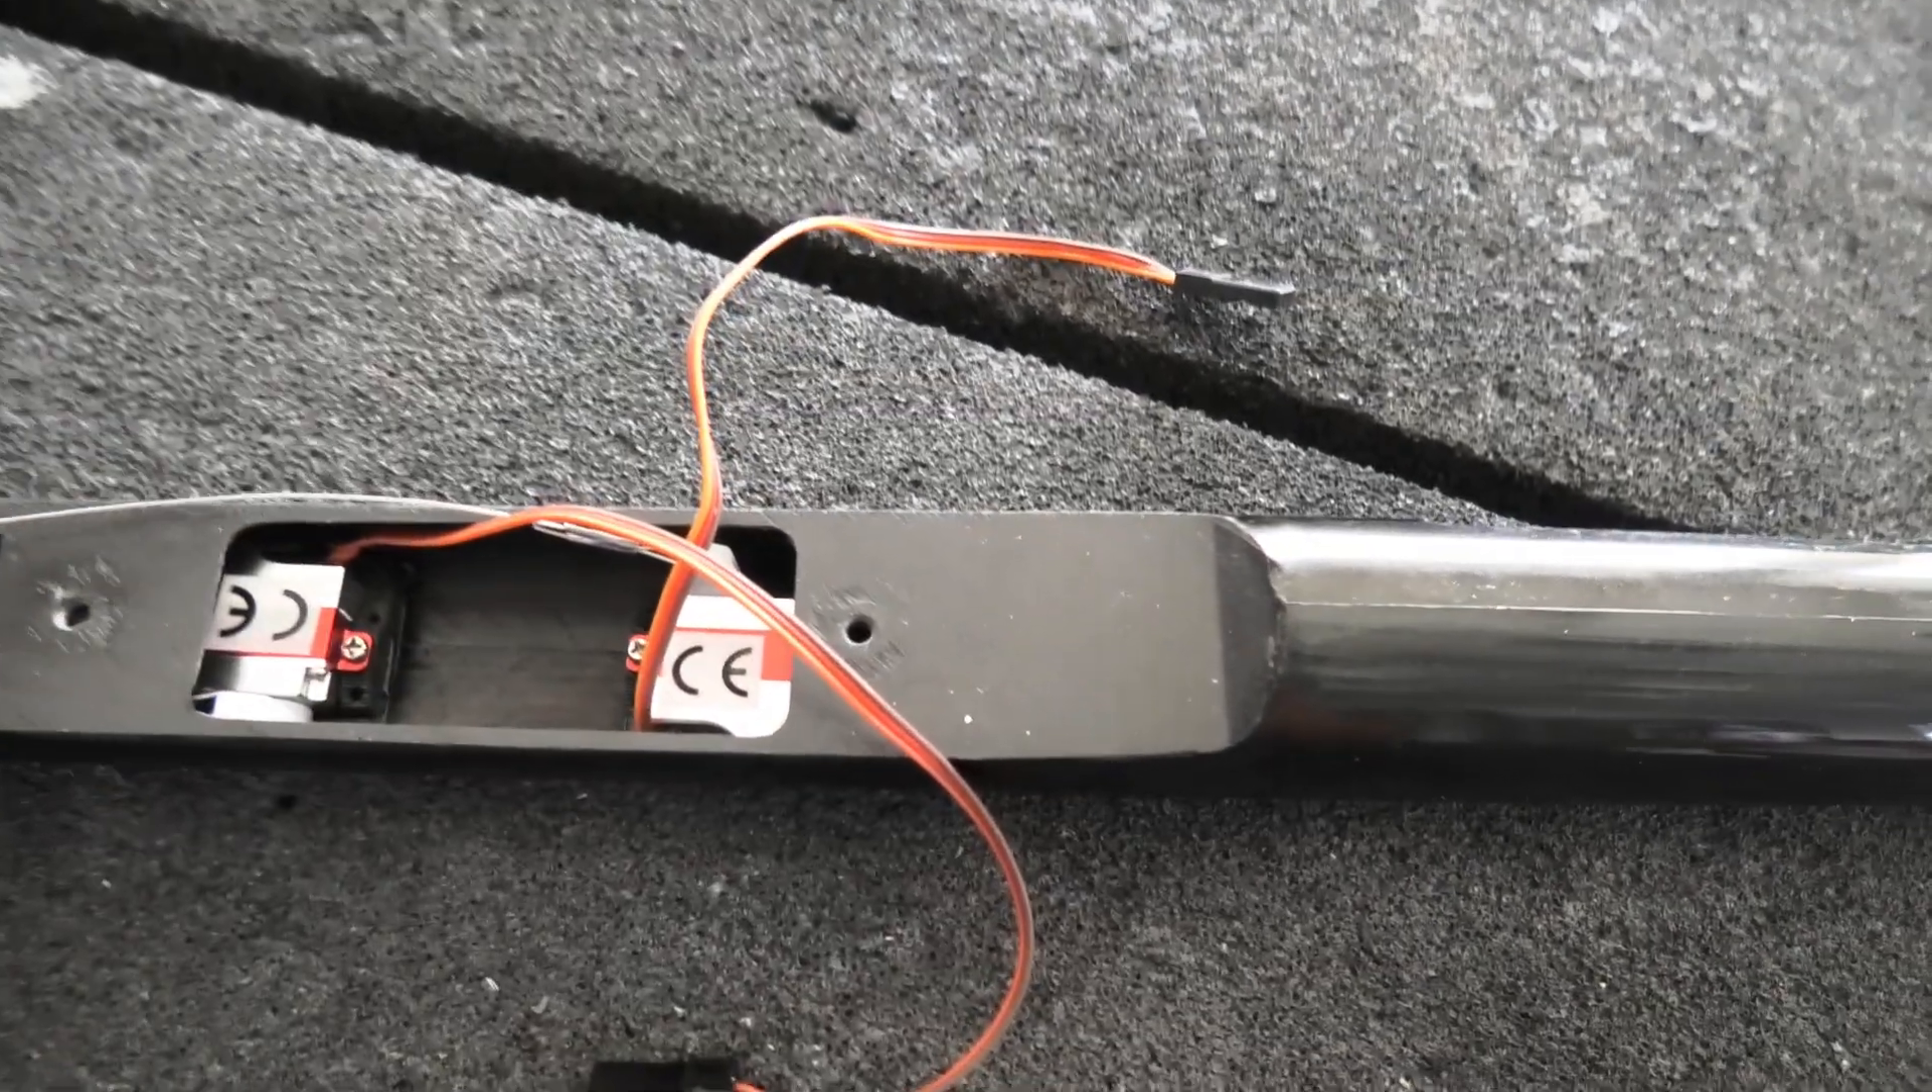All right well I got the servos and trays glued in.